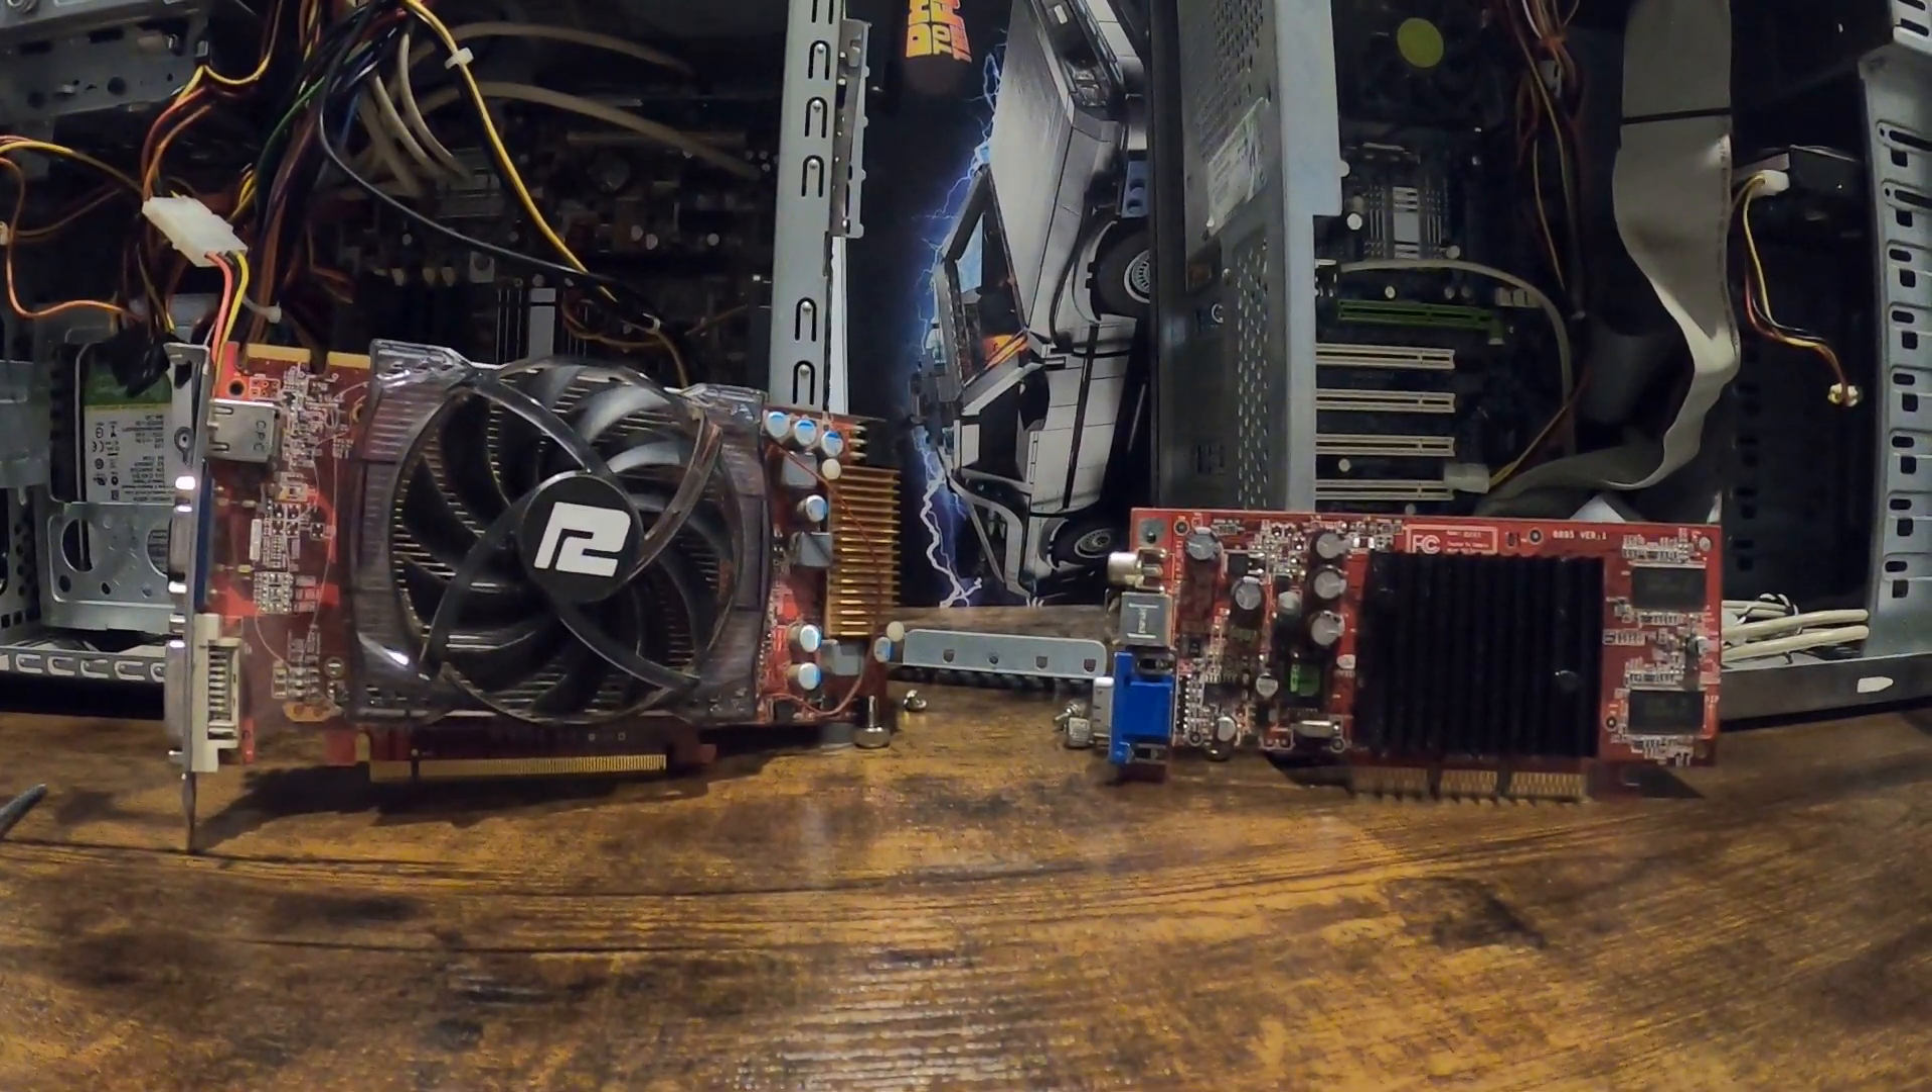All right, now I got both of the GPUs extracted.